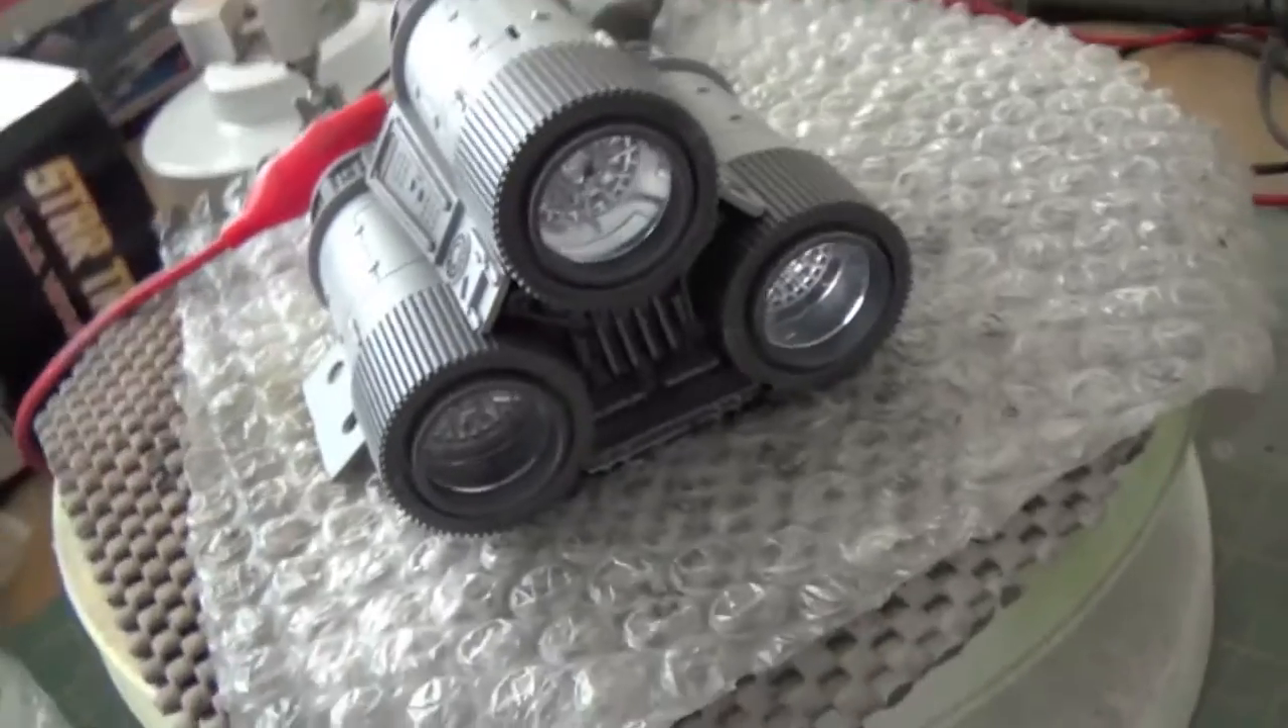We've made up the engine module, which is all wired up in there. And I've just fitted the exhausts to the engine bays.